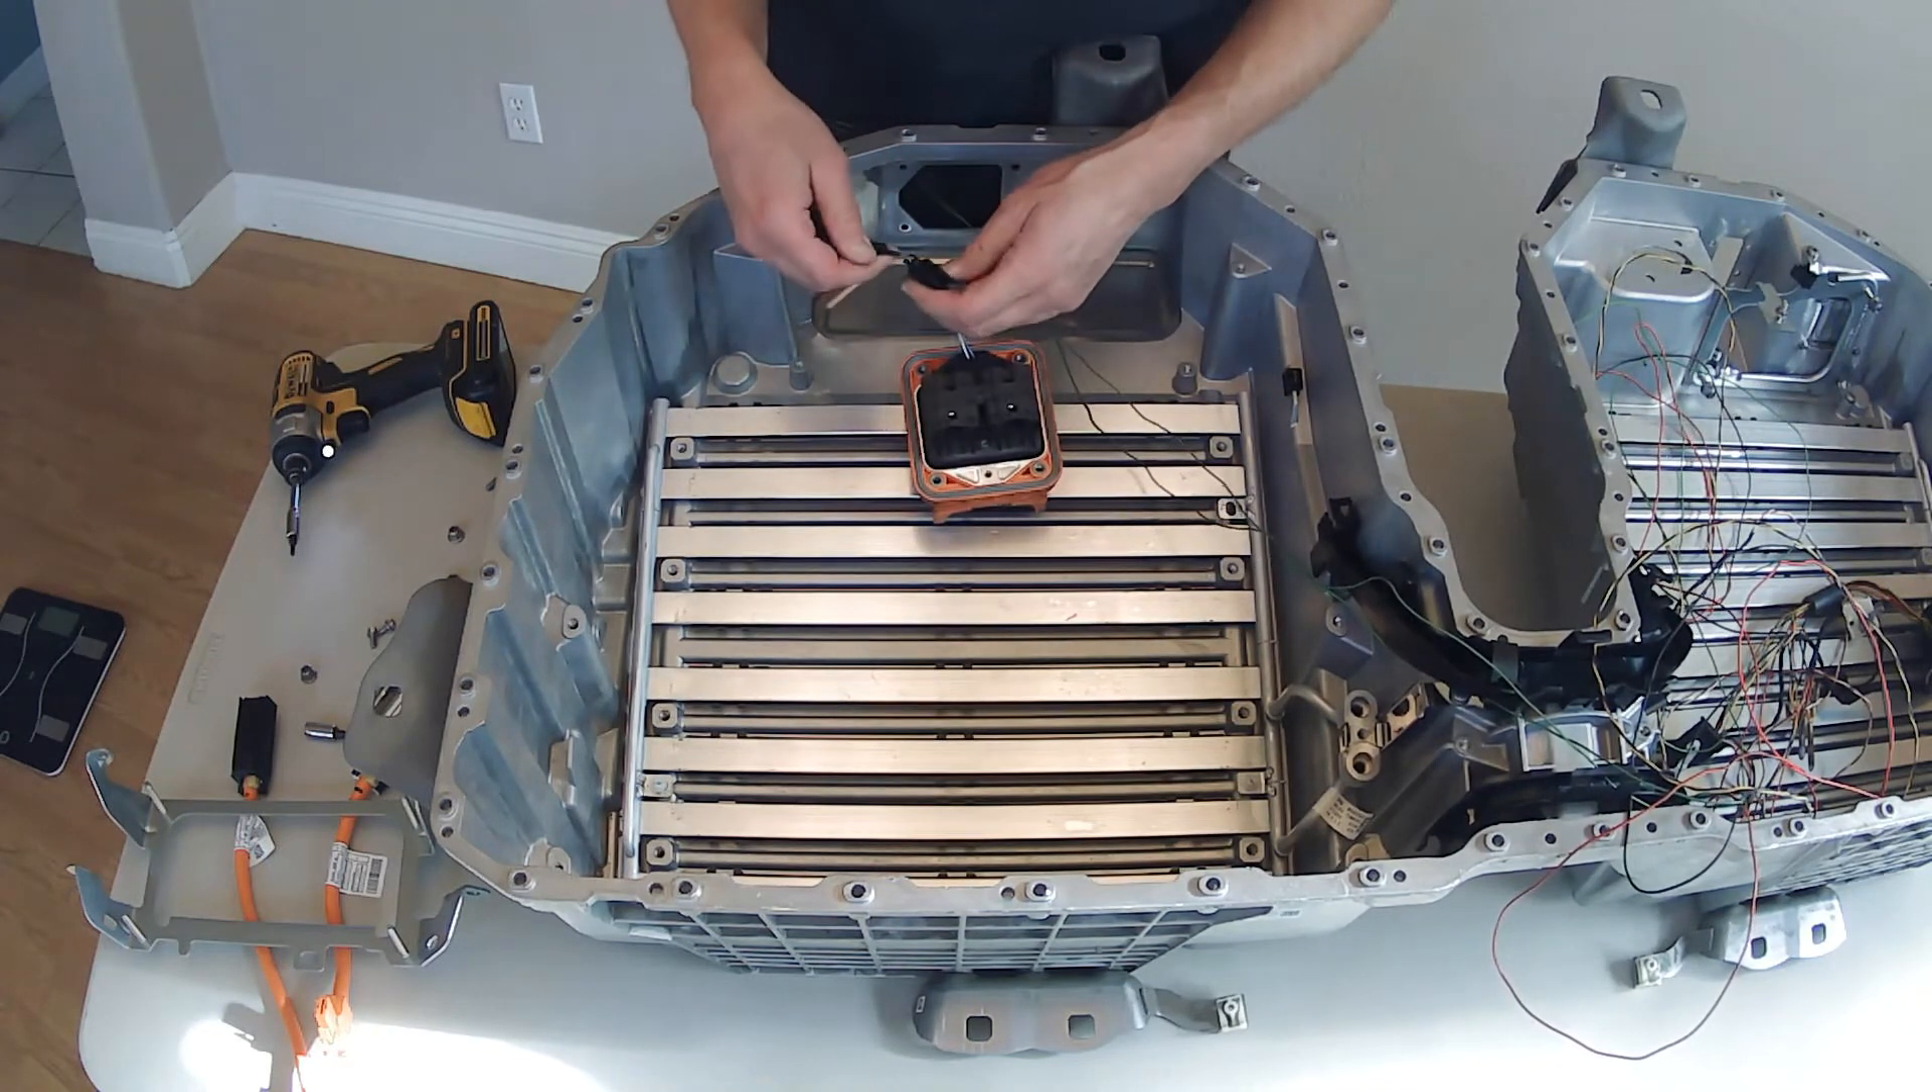Okay, so we got the front connector out. It's still held with this bit of wire harness that has the green wires coming out of it.